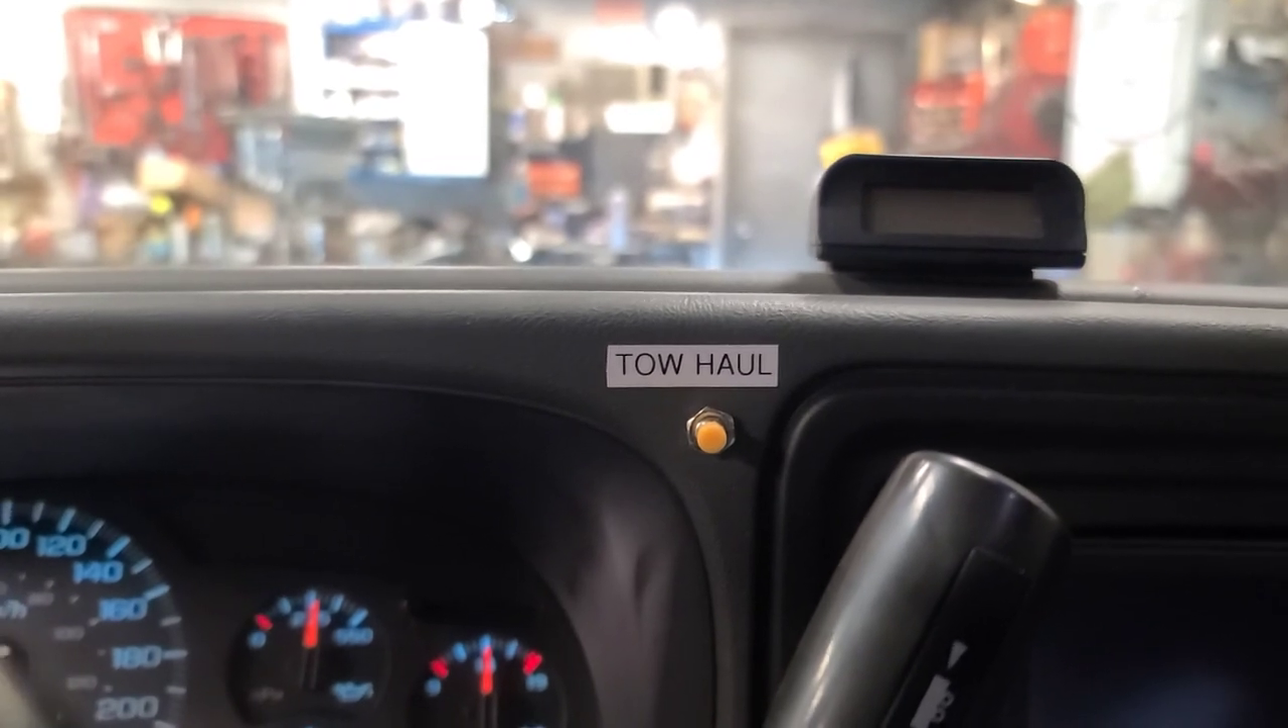So there's the button installed and of course if I press the button you can see the tow haul light comes on.